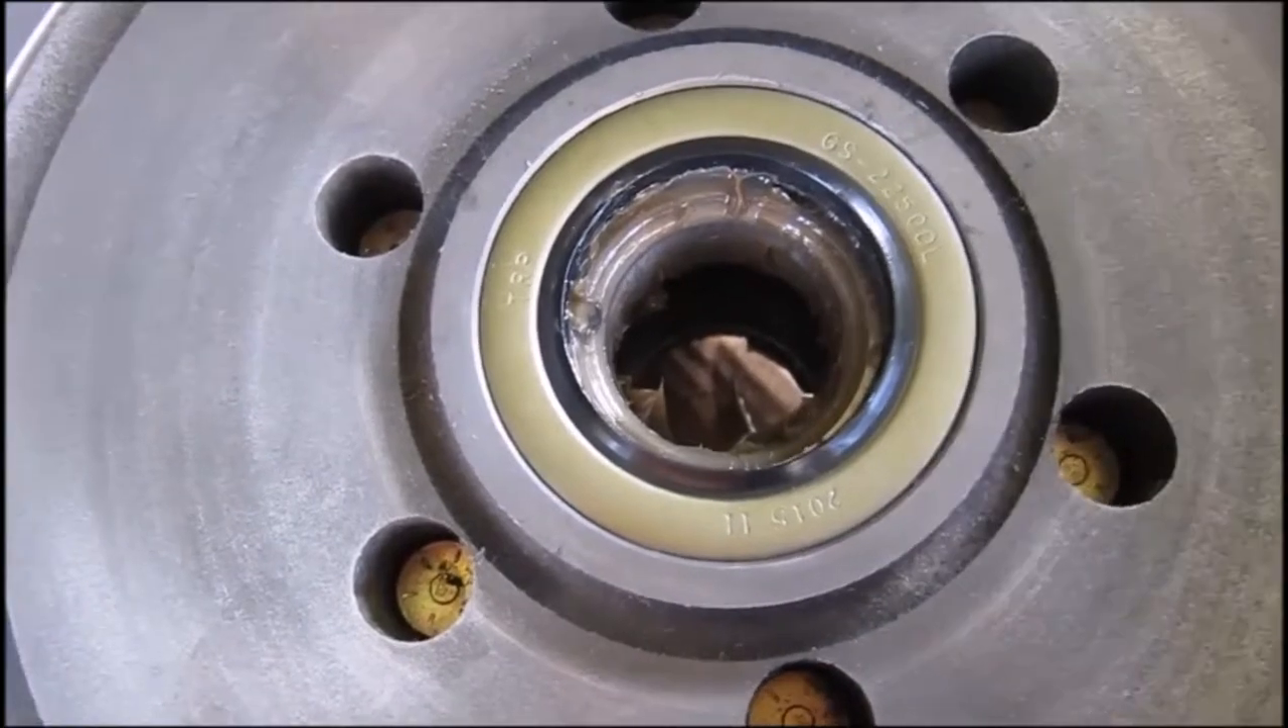The grease seal is in place.